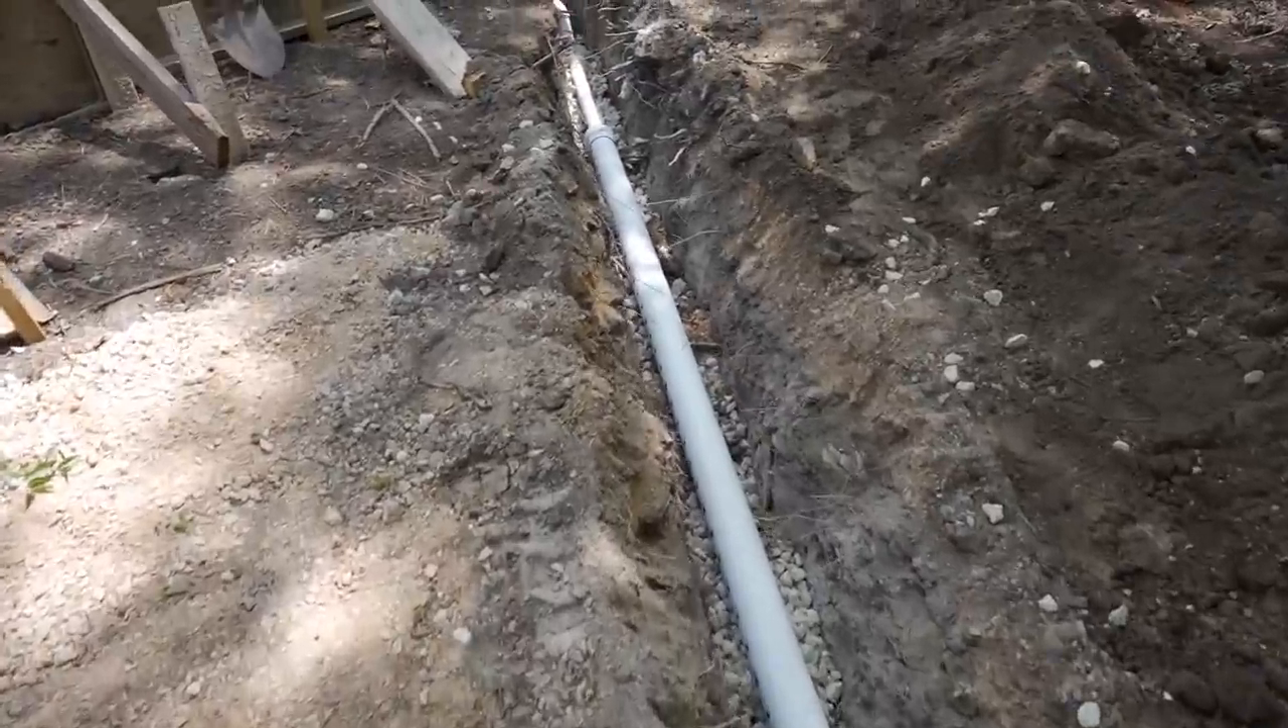All right so you guys can see we have the pipe in the in the ditch it's got gravel underneath and we got it plumbed from here with a two inch all the way in there.